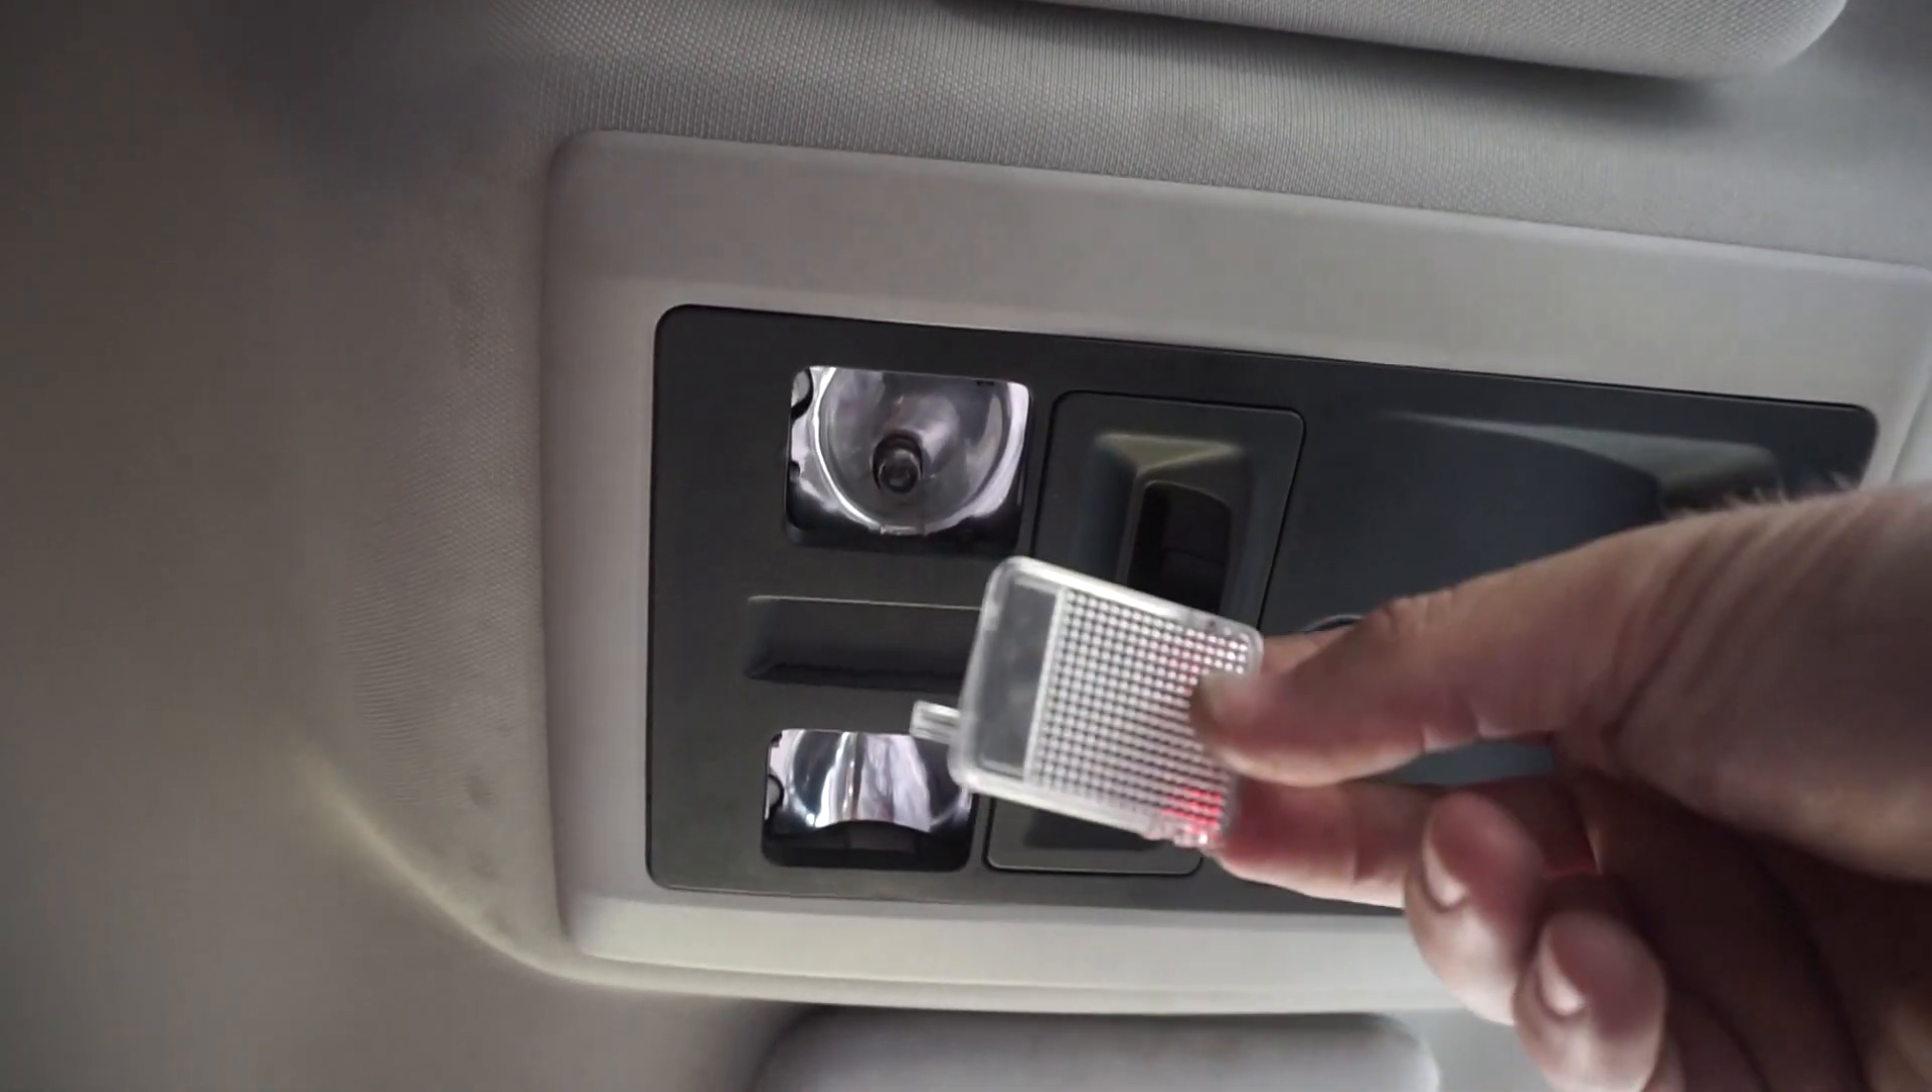All we got to do is put the lenses back on our spot lamps here and clean off my greasy fingerprints.